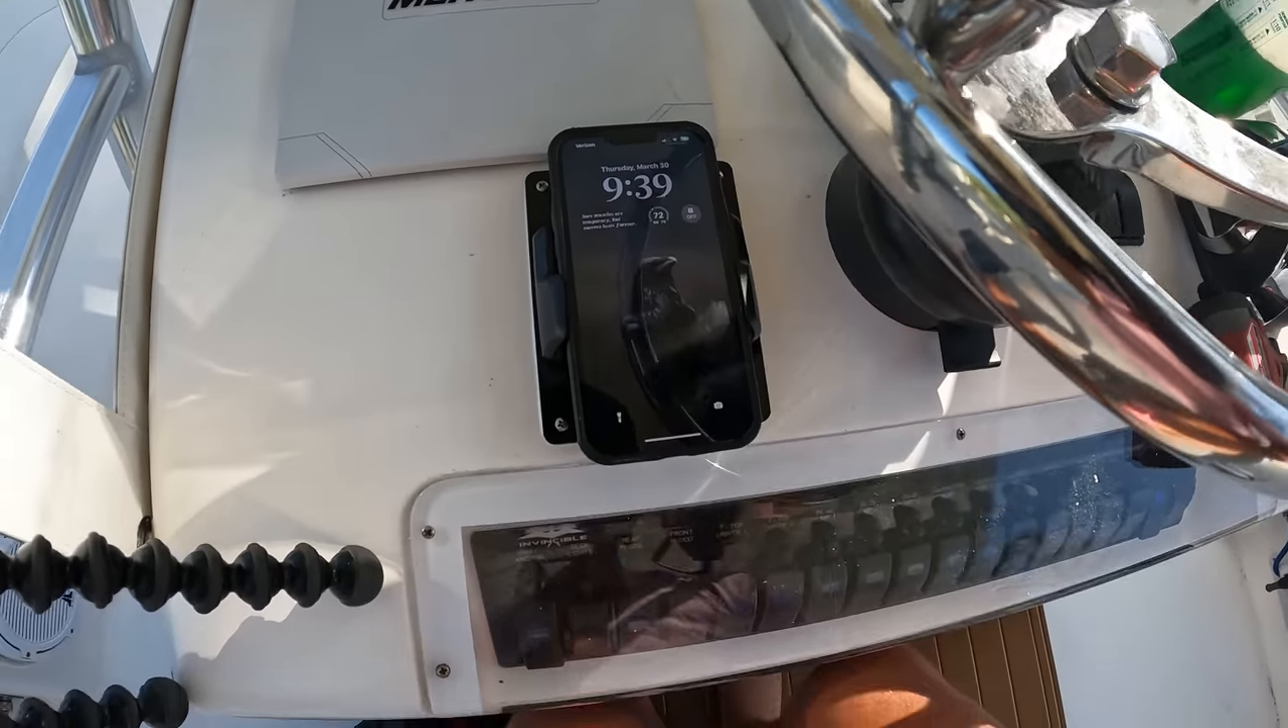Fits perfectly phone's not overhanging anything.